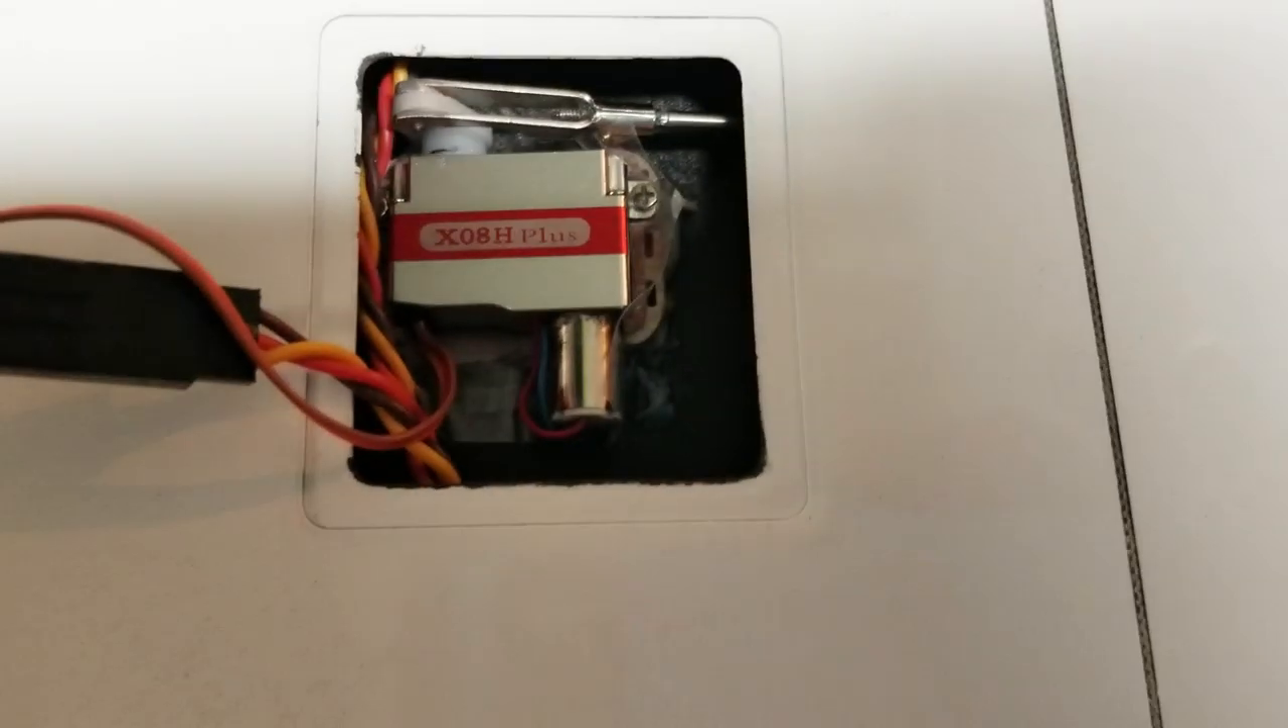Okay, the servos are now glued in, the flap servos, so there's the X08H+. All the linkages are hooked up.